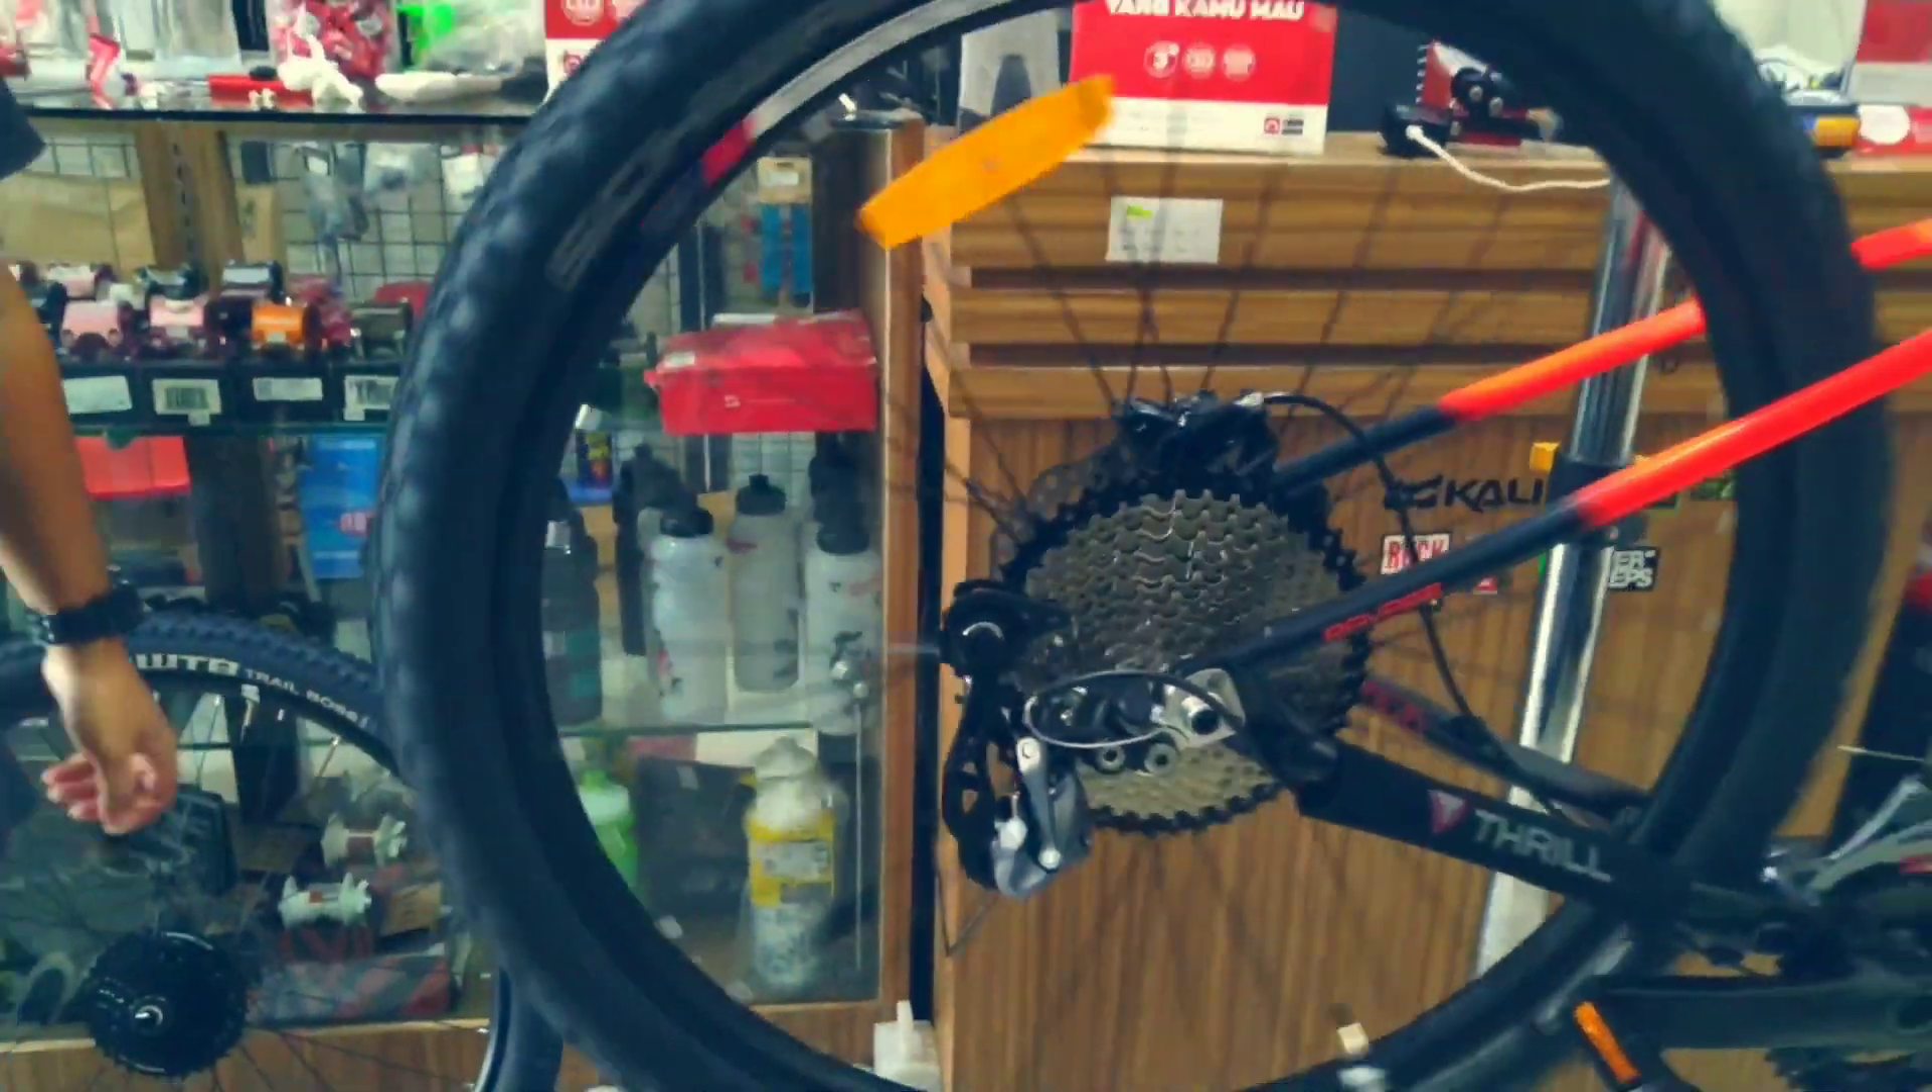Ini sudah terpasang untuk wheel set bagian belakangnya.